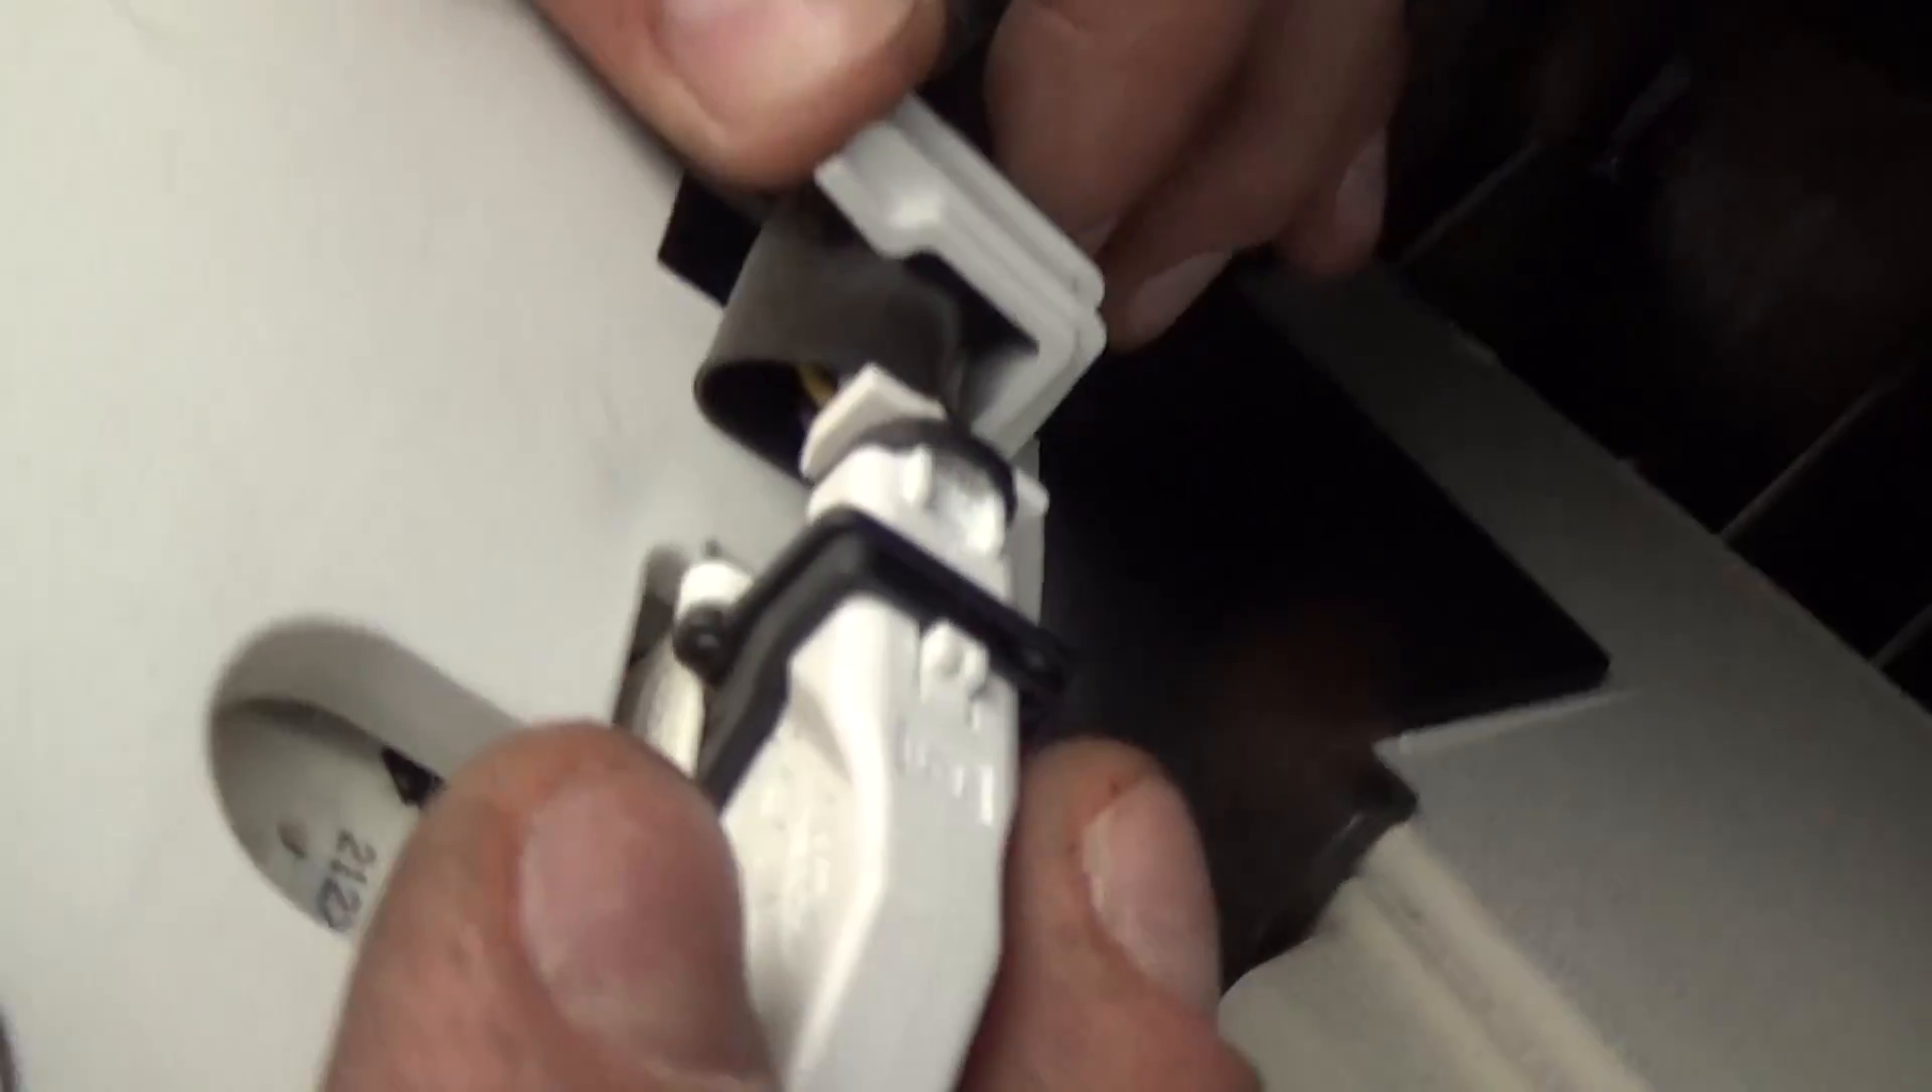Now we have the wiring still on the back right here.